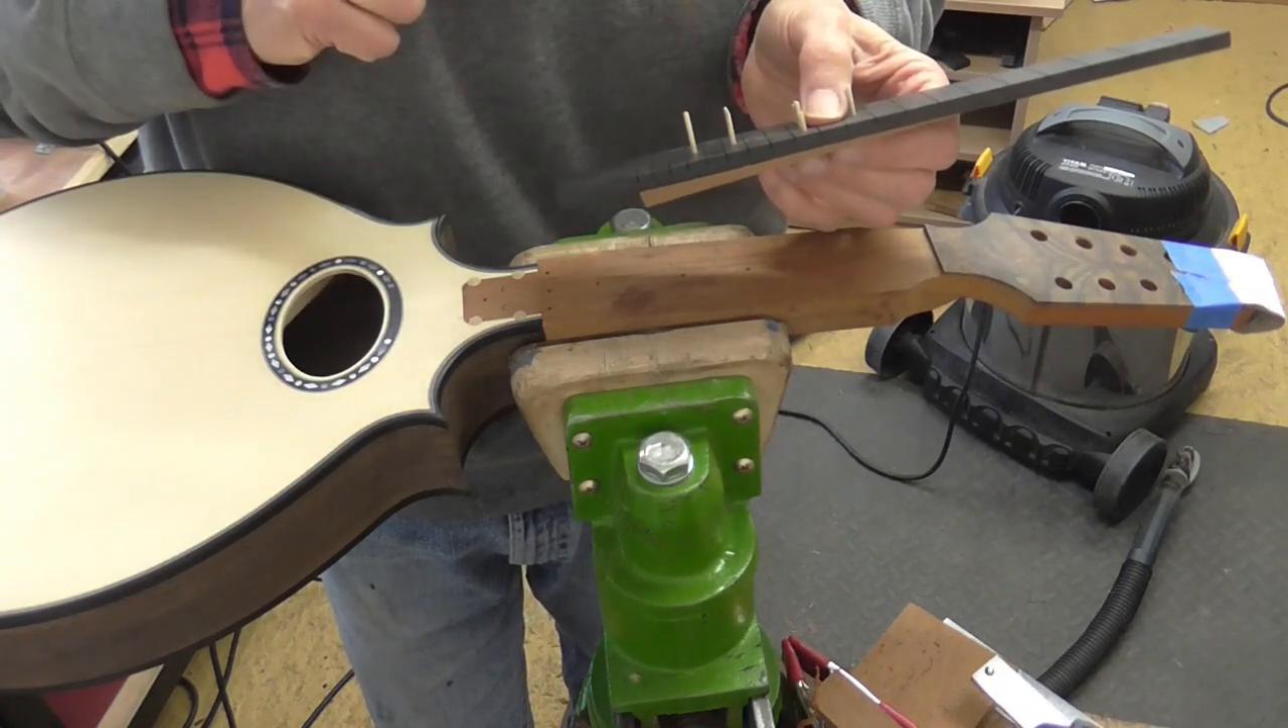I've got my four dowels in here which I like to put in for that bit of belt and braces as far as the neck joint is concerned.